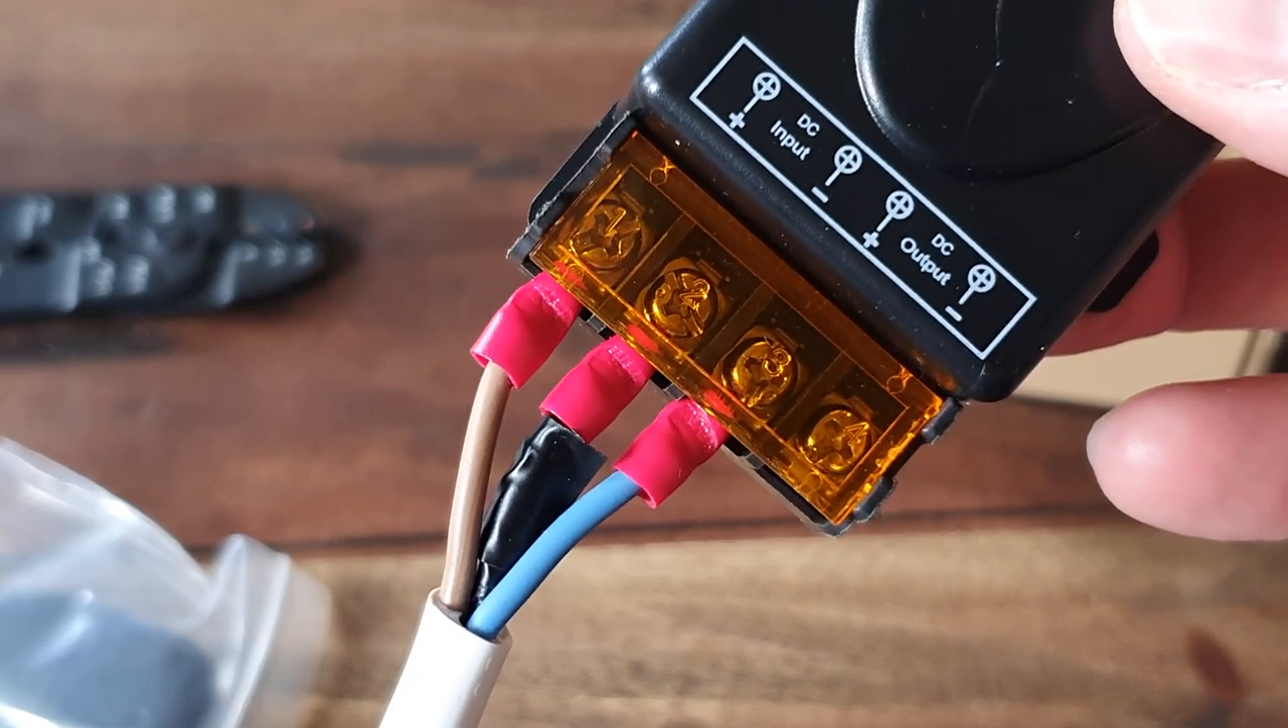Mit ein bisschen Basteln habe ich jetzt den Stecker konfektioniert und hier bereits verschraubt.